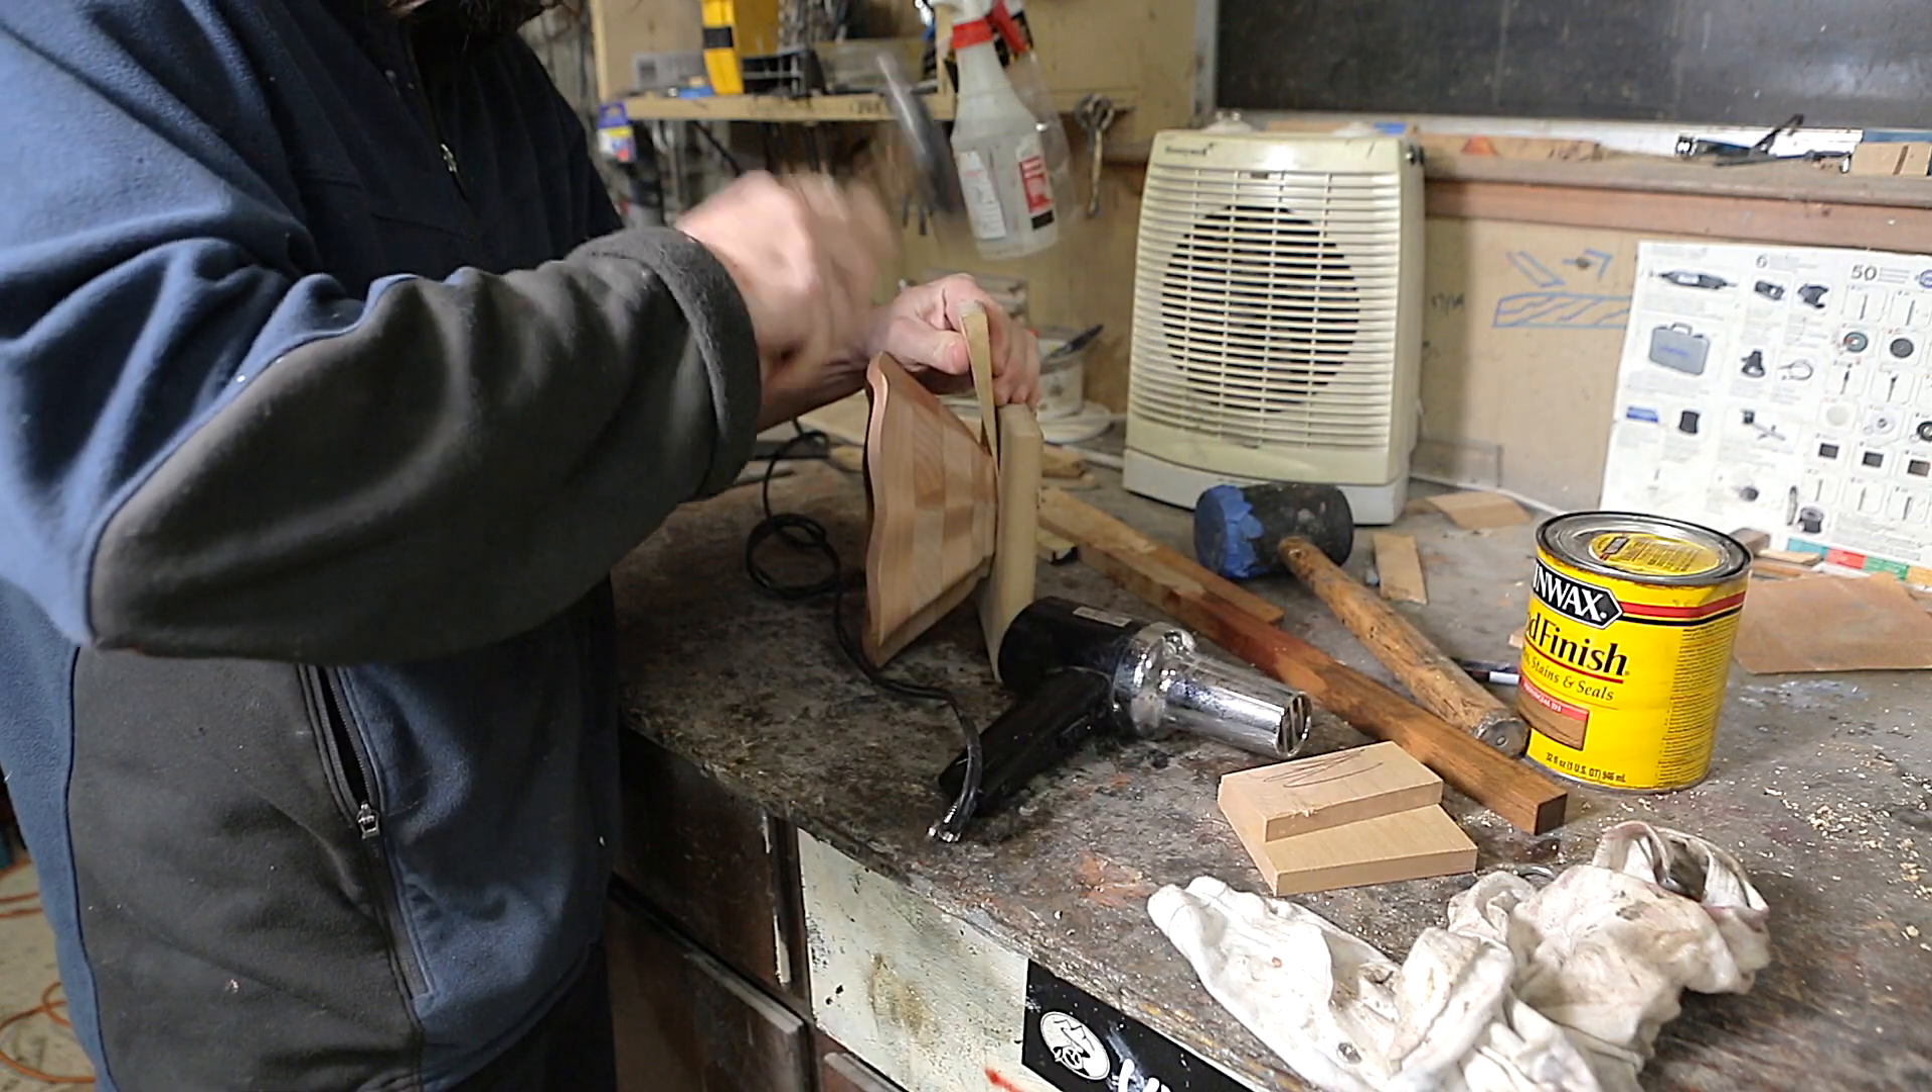So the bowl looked pretty good once I removed it and now I had to get that bottom piece of MDF off of it.